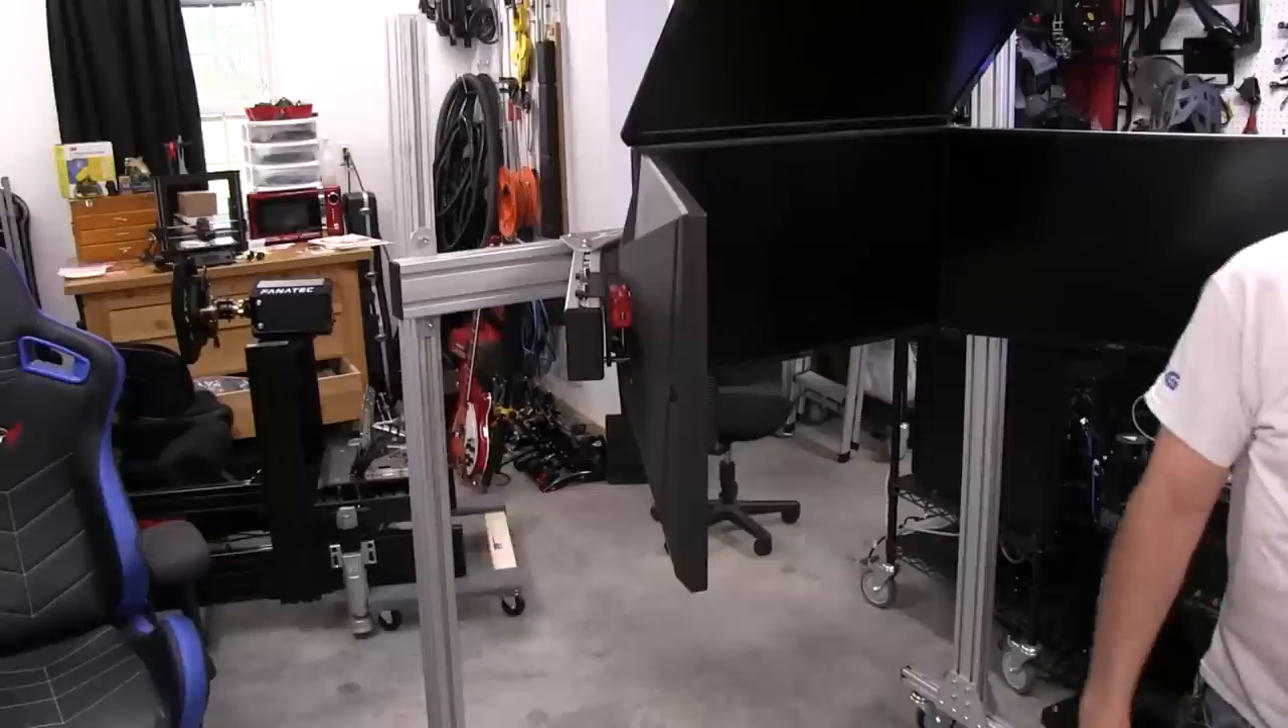So you can see, I already have the monitor hung up in here.